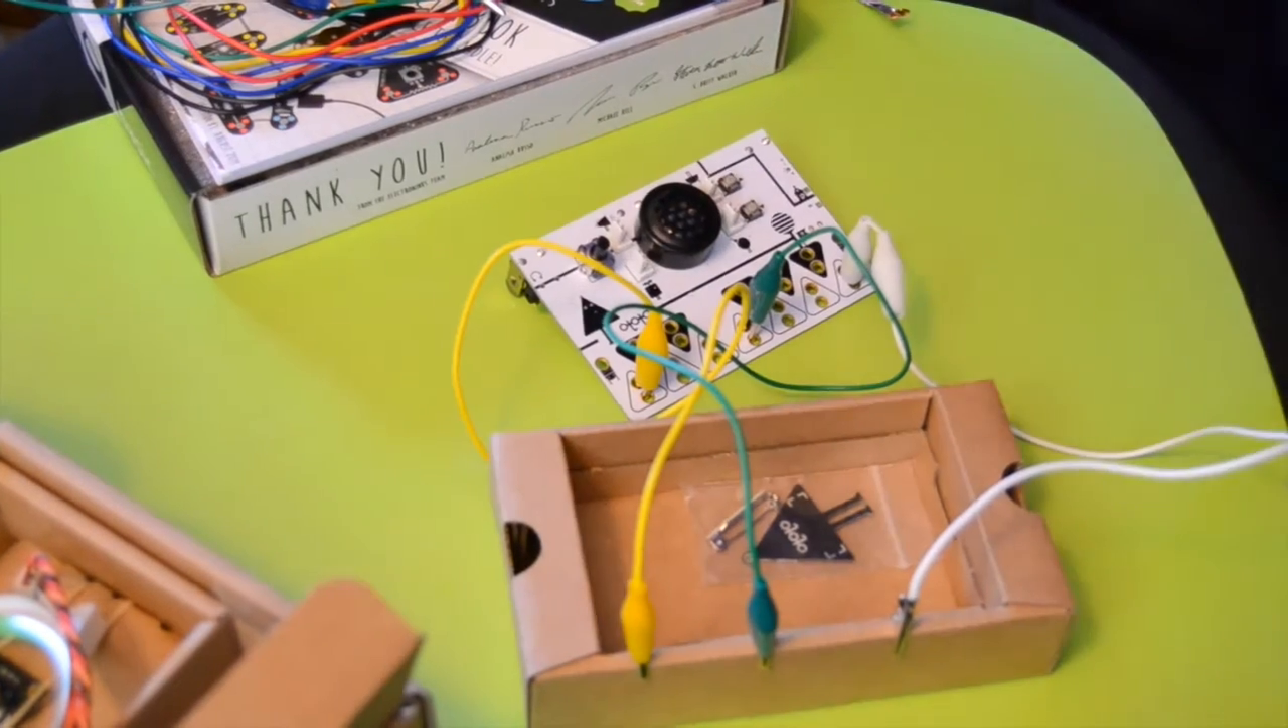And then in order to keep them straight, I have put the other end of the alligator clips on this box.